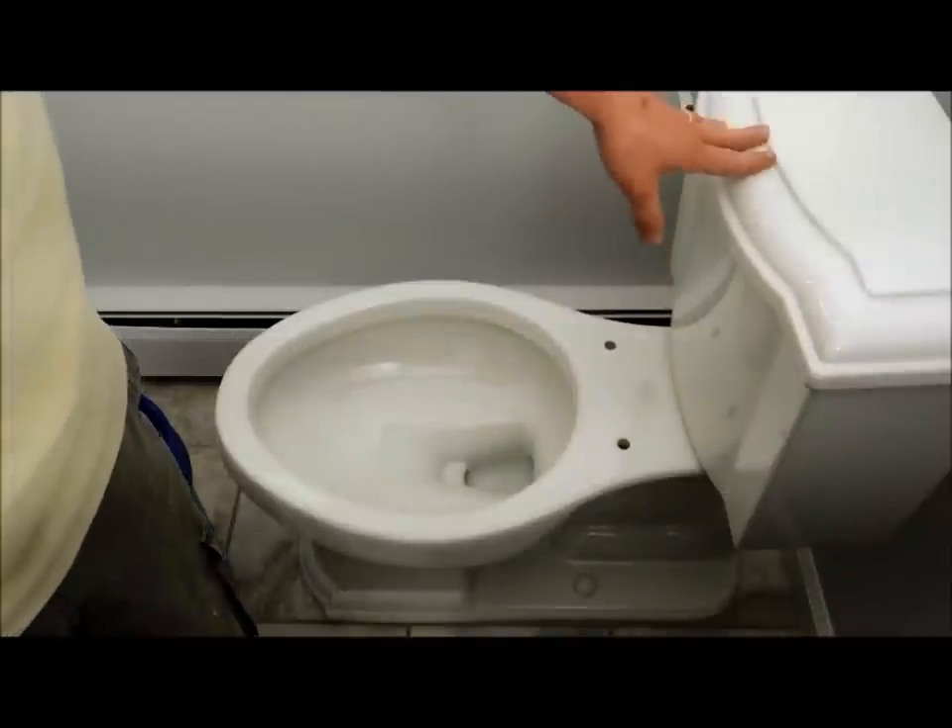Alright, I've got the tank attached now. It's solid and ready to go.